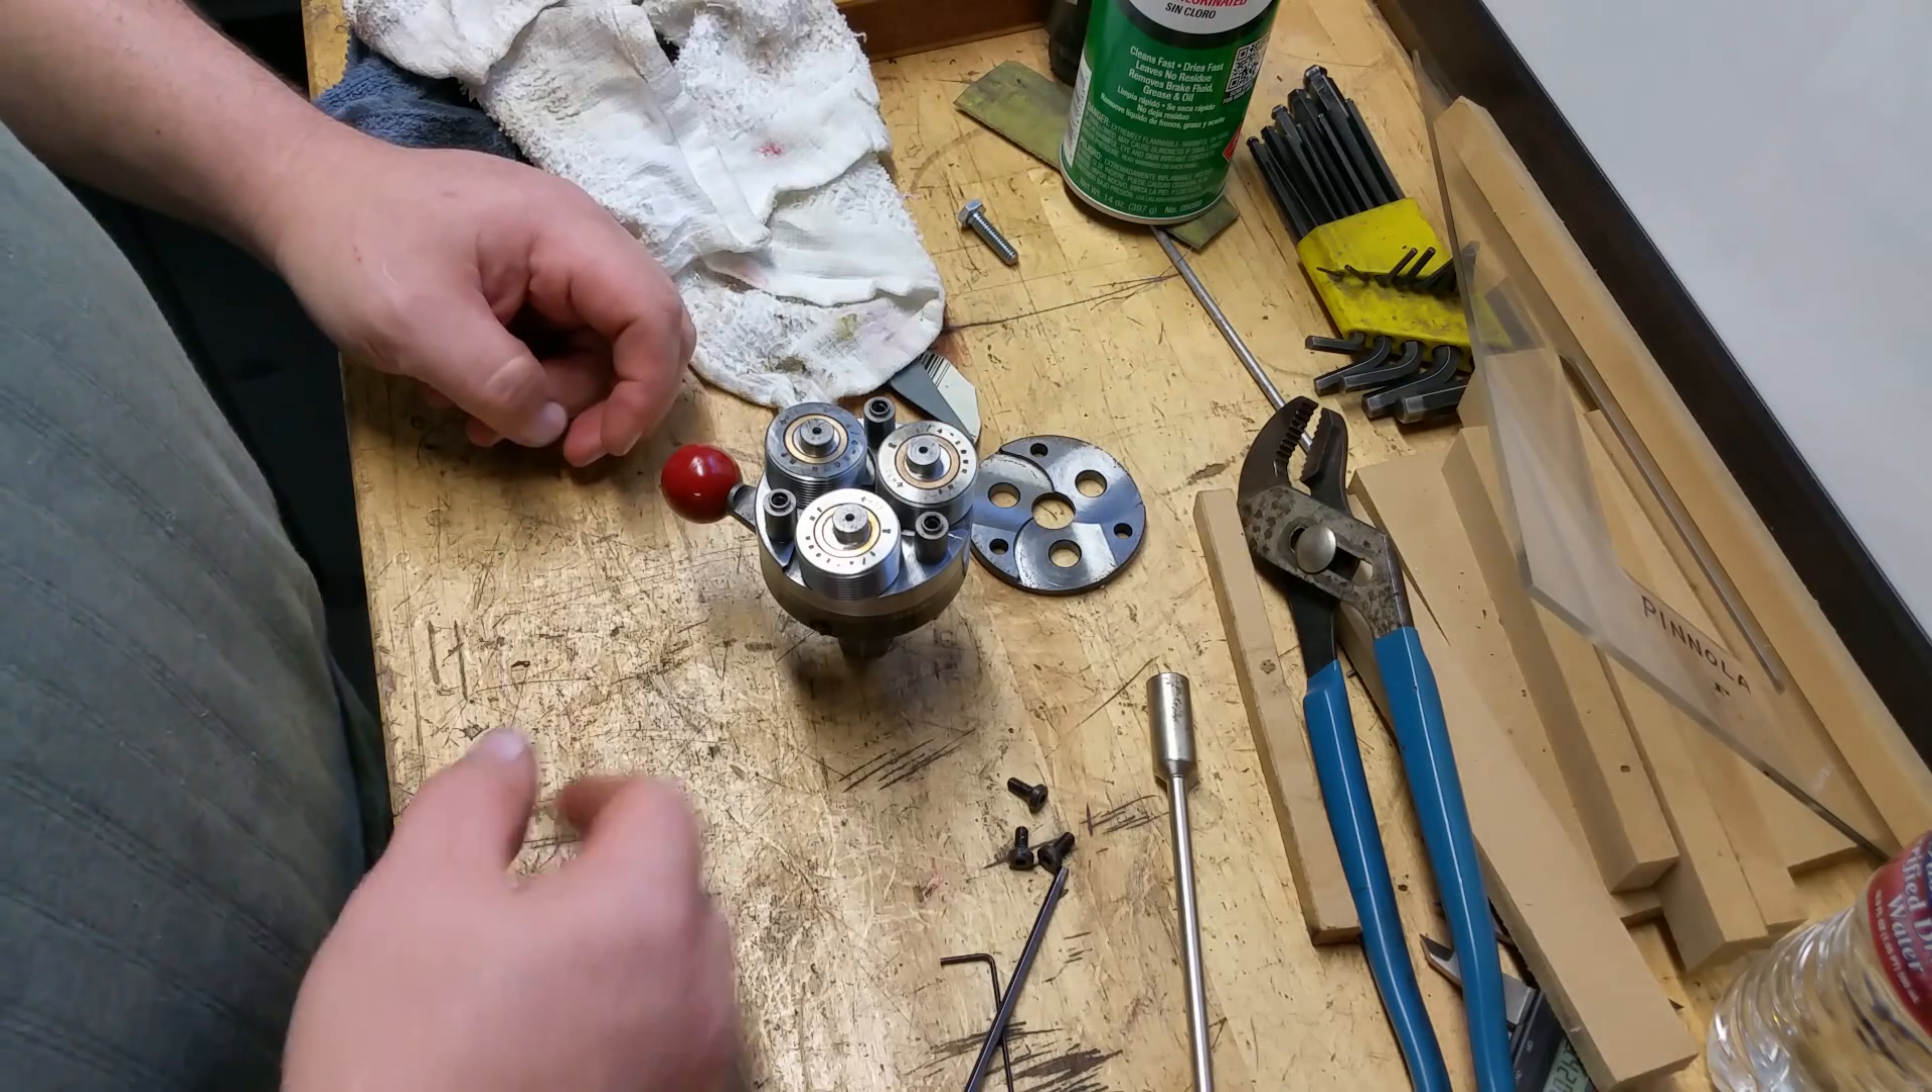I took the front plate off which is nothing more than just a capture plate to hold the rolls in place.